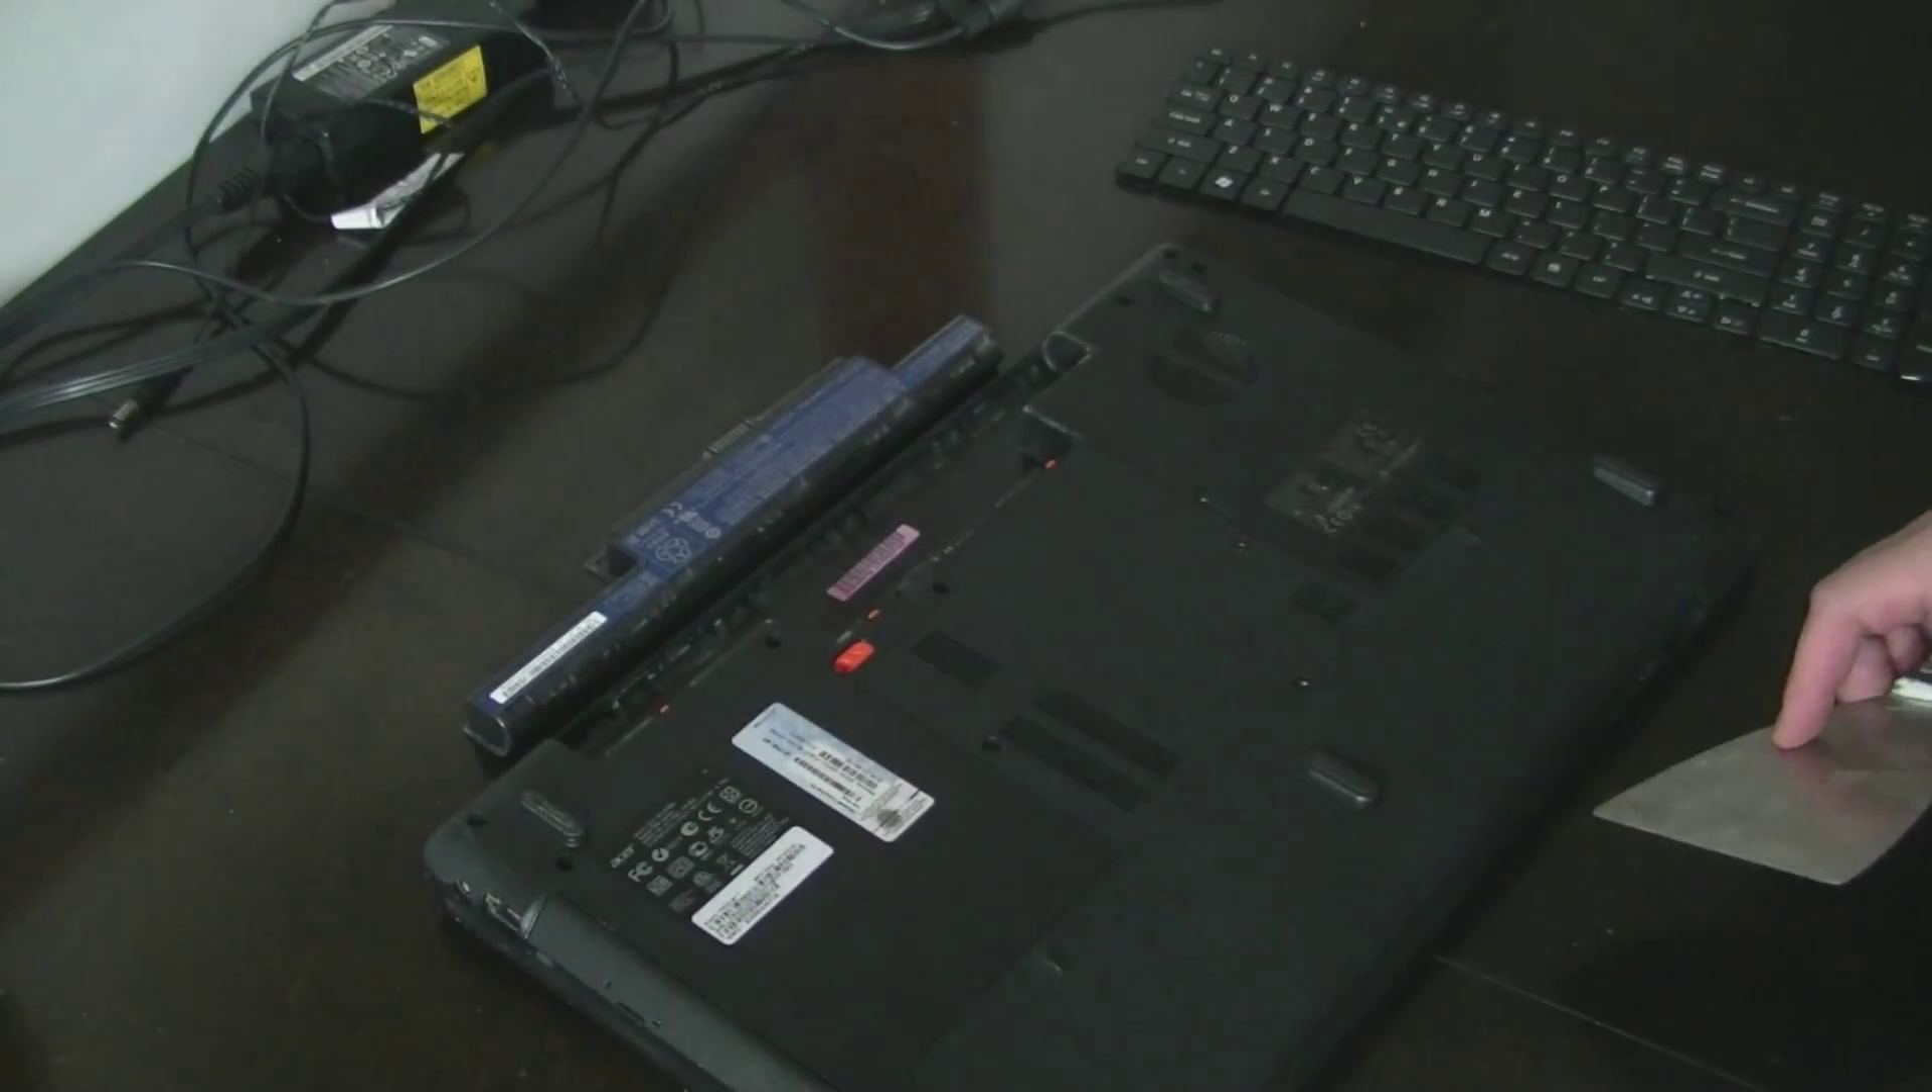And voila, the battery comes right off.